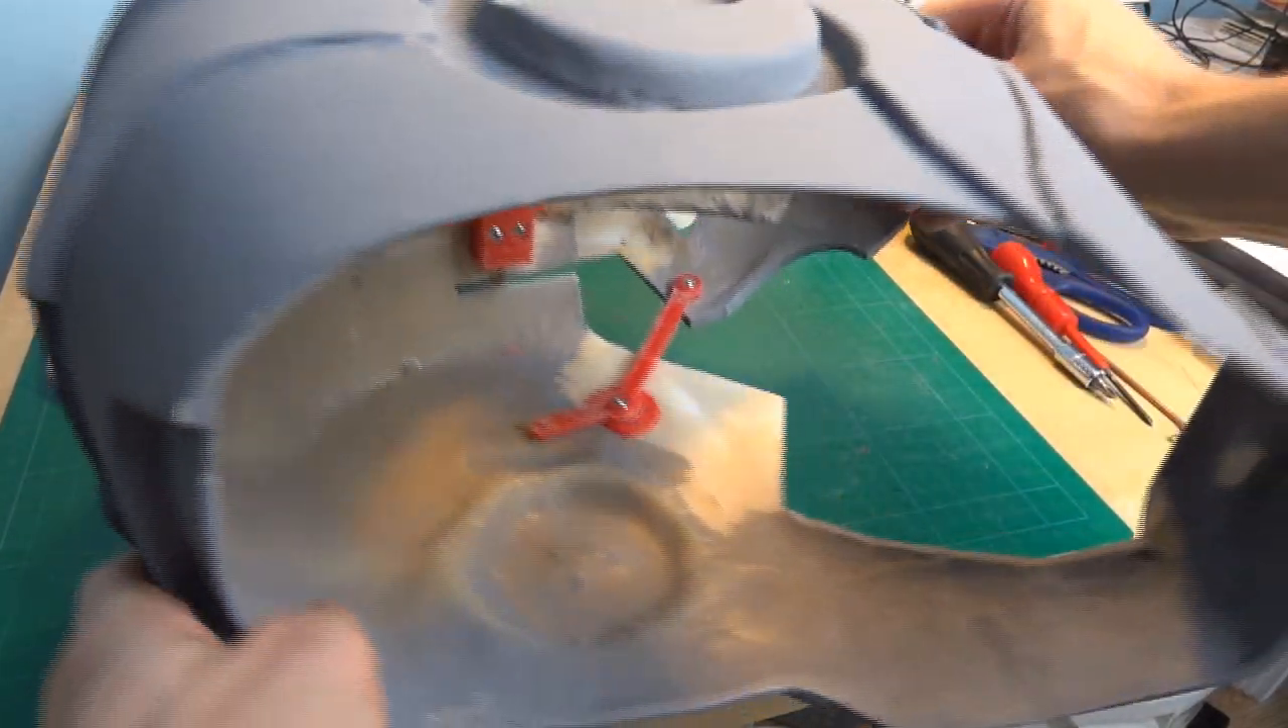I've installed the hinge now, so we can see how that operates from the inside as the helmet lifts up.